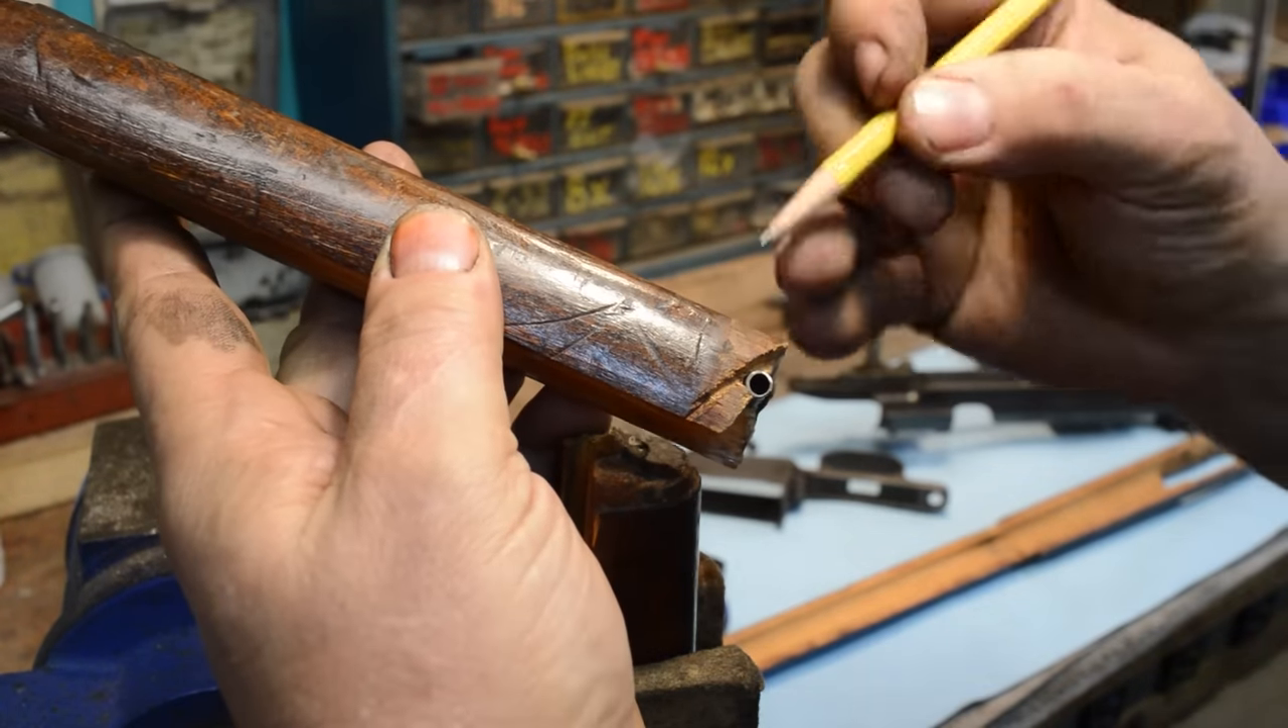We have a ferrule that's actually installed in here. And this ferrule looks like it's in an unobstructed hole.